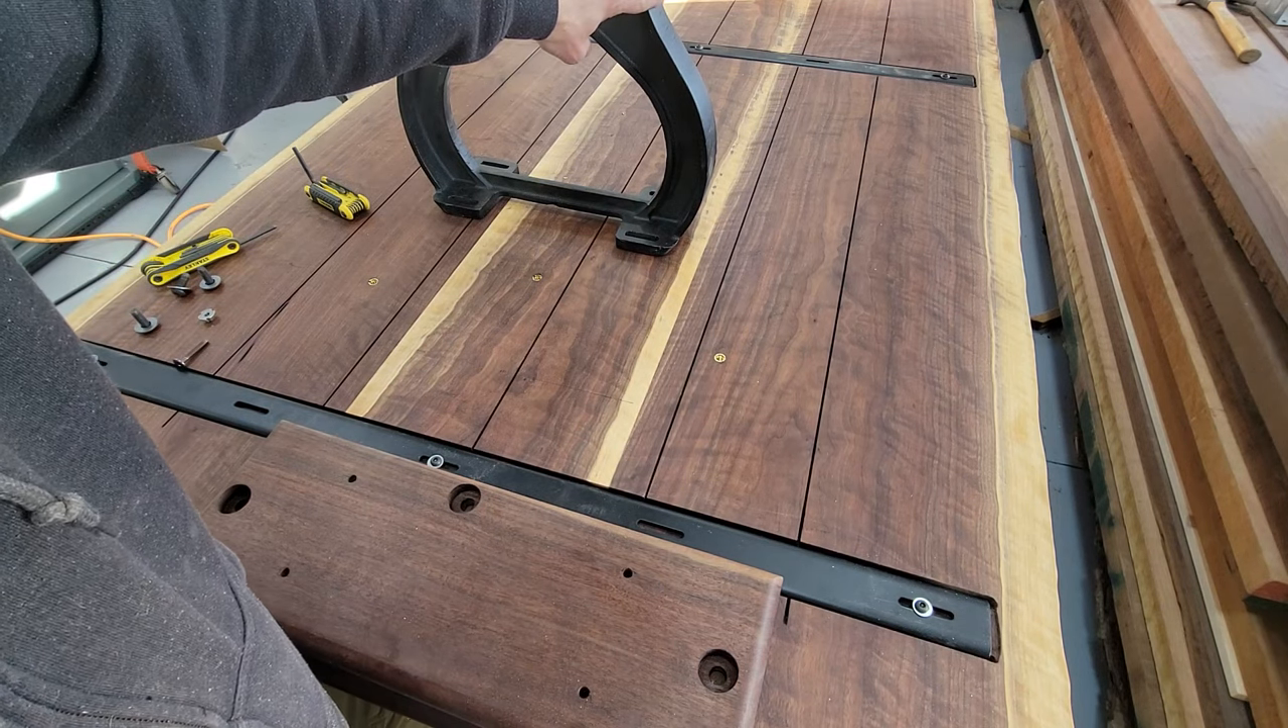I've got the C-channel bolted into the table.